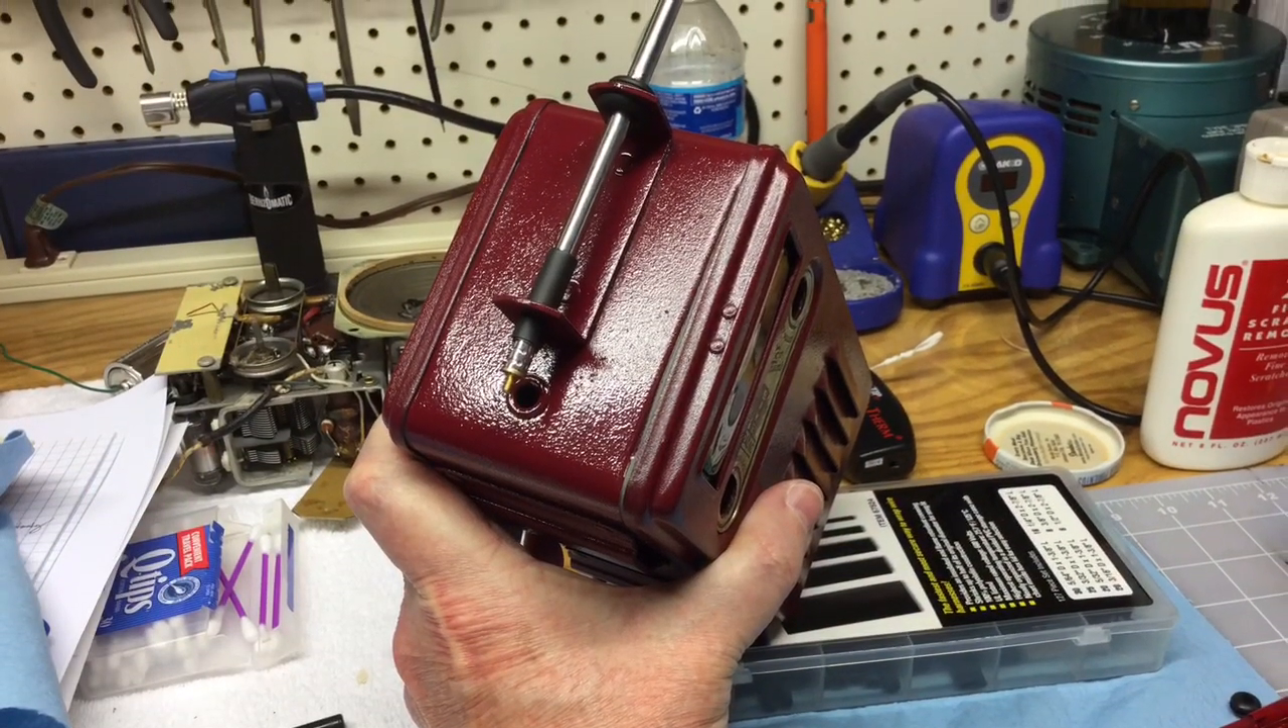And again you see I've got the antenna now mounted.